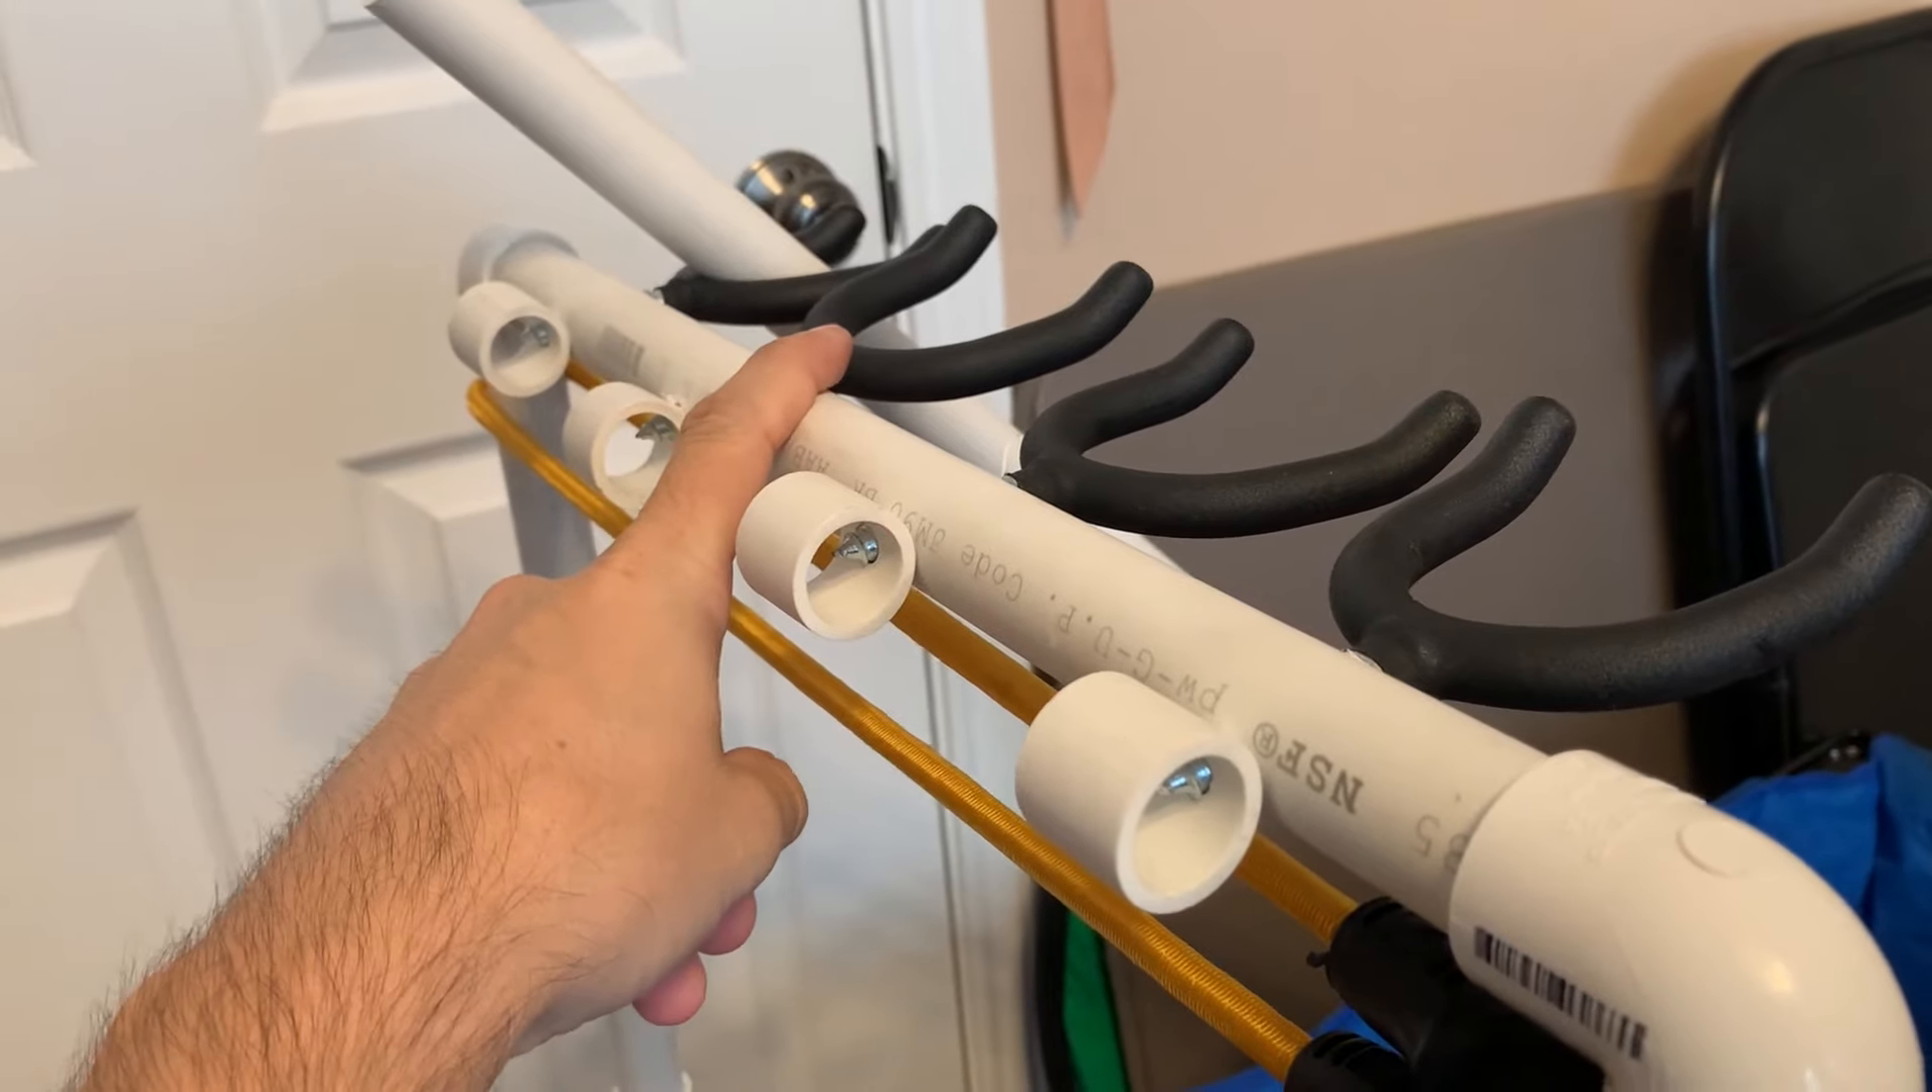We've also got four tool hooks you can get these pretty cheap at Home Depot Lowe's whatever they do stick out a little bit here.